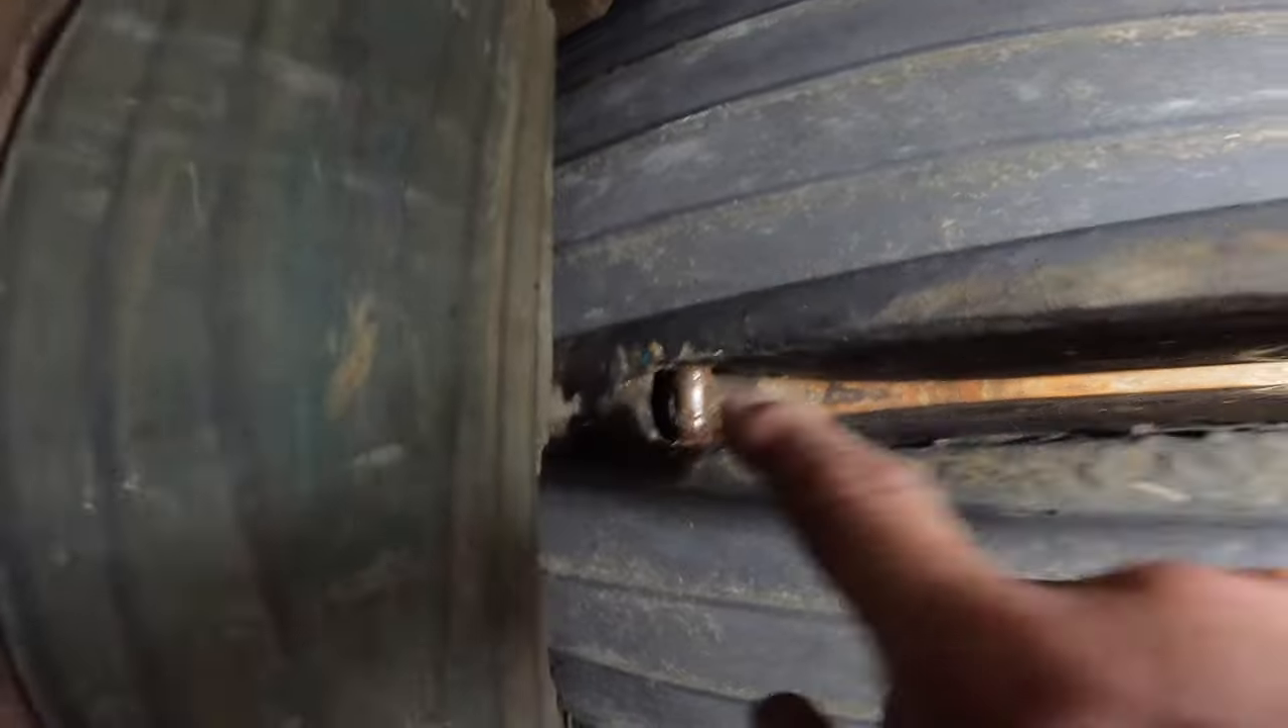This is the stop pin that I haven't knocked out yet, but that's the issue right there.